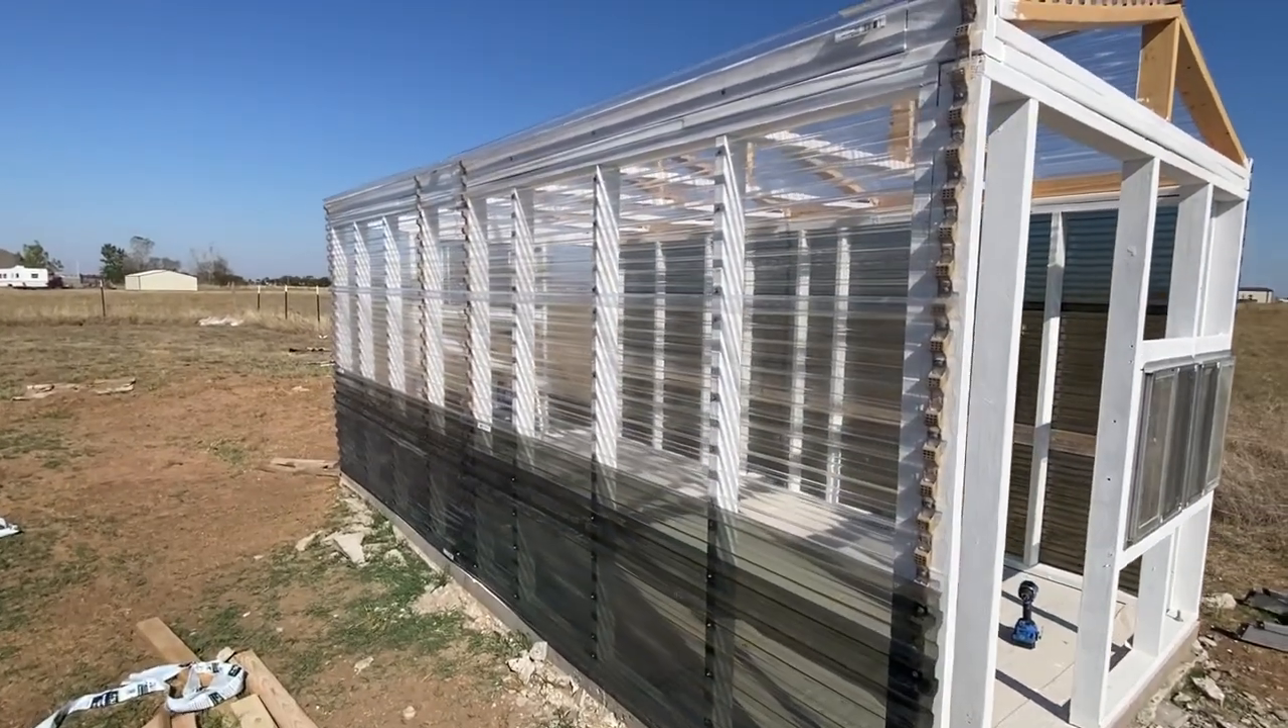Just finished putting these panels up with my son.